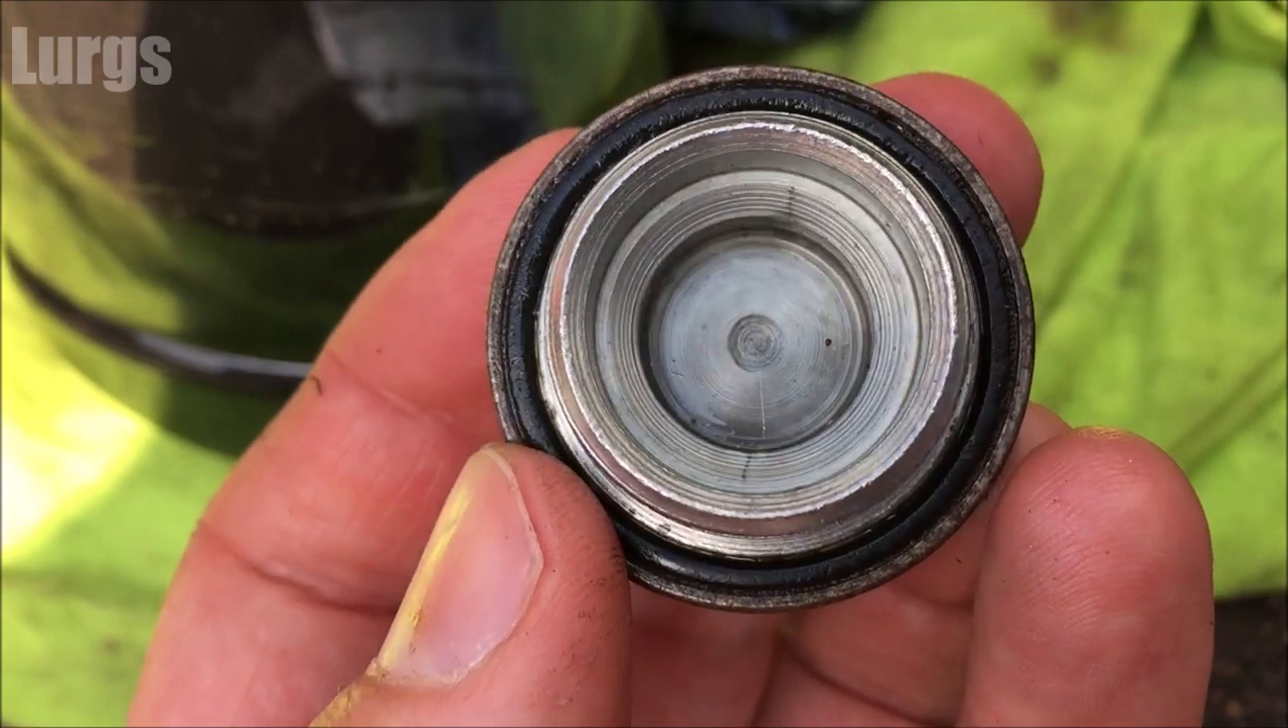So this is the sump plug which I've taken out and you can see the rubber o-ring in there so you can just pull that out just with a small screwdriver.